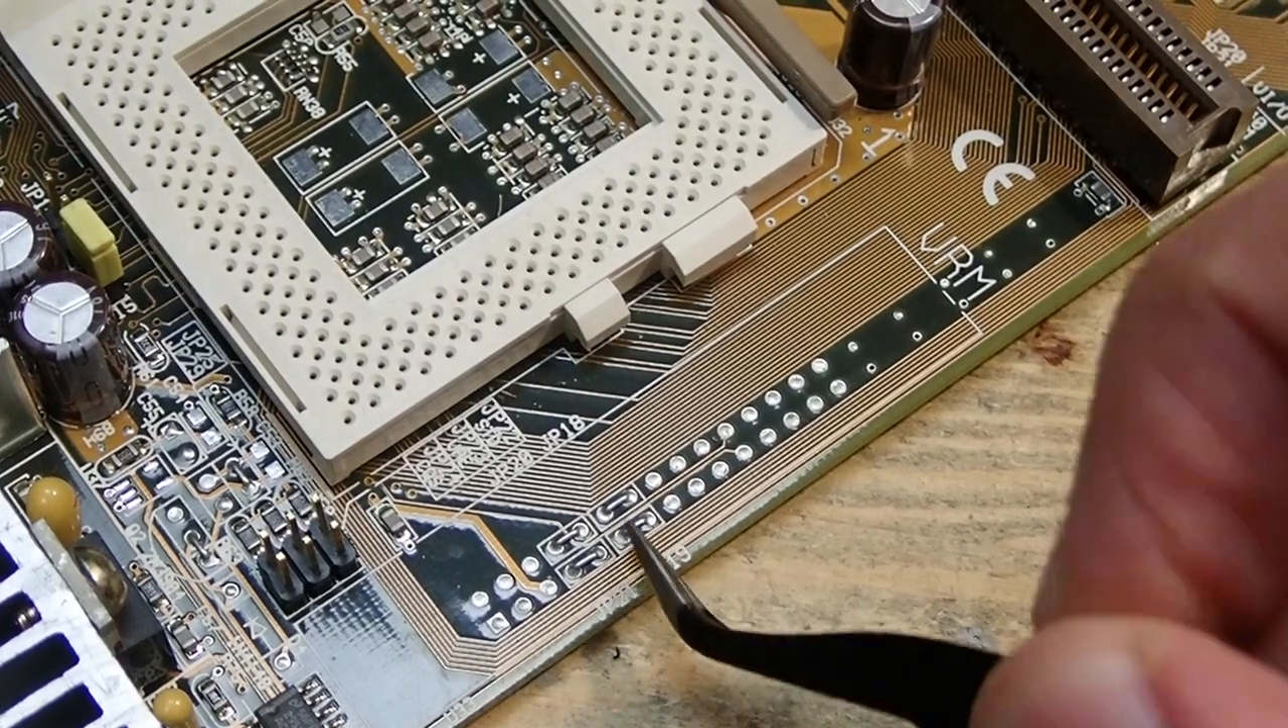As you see the vrm connector is not yet soldered.